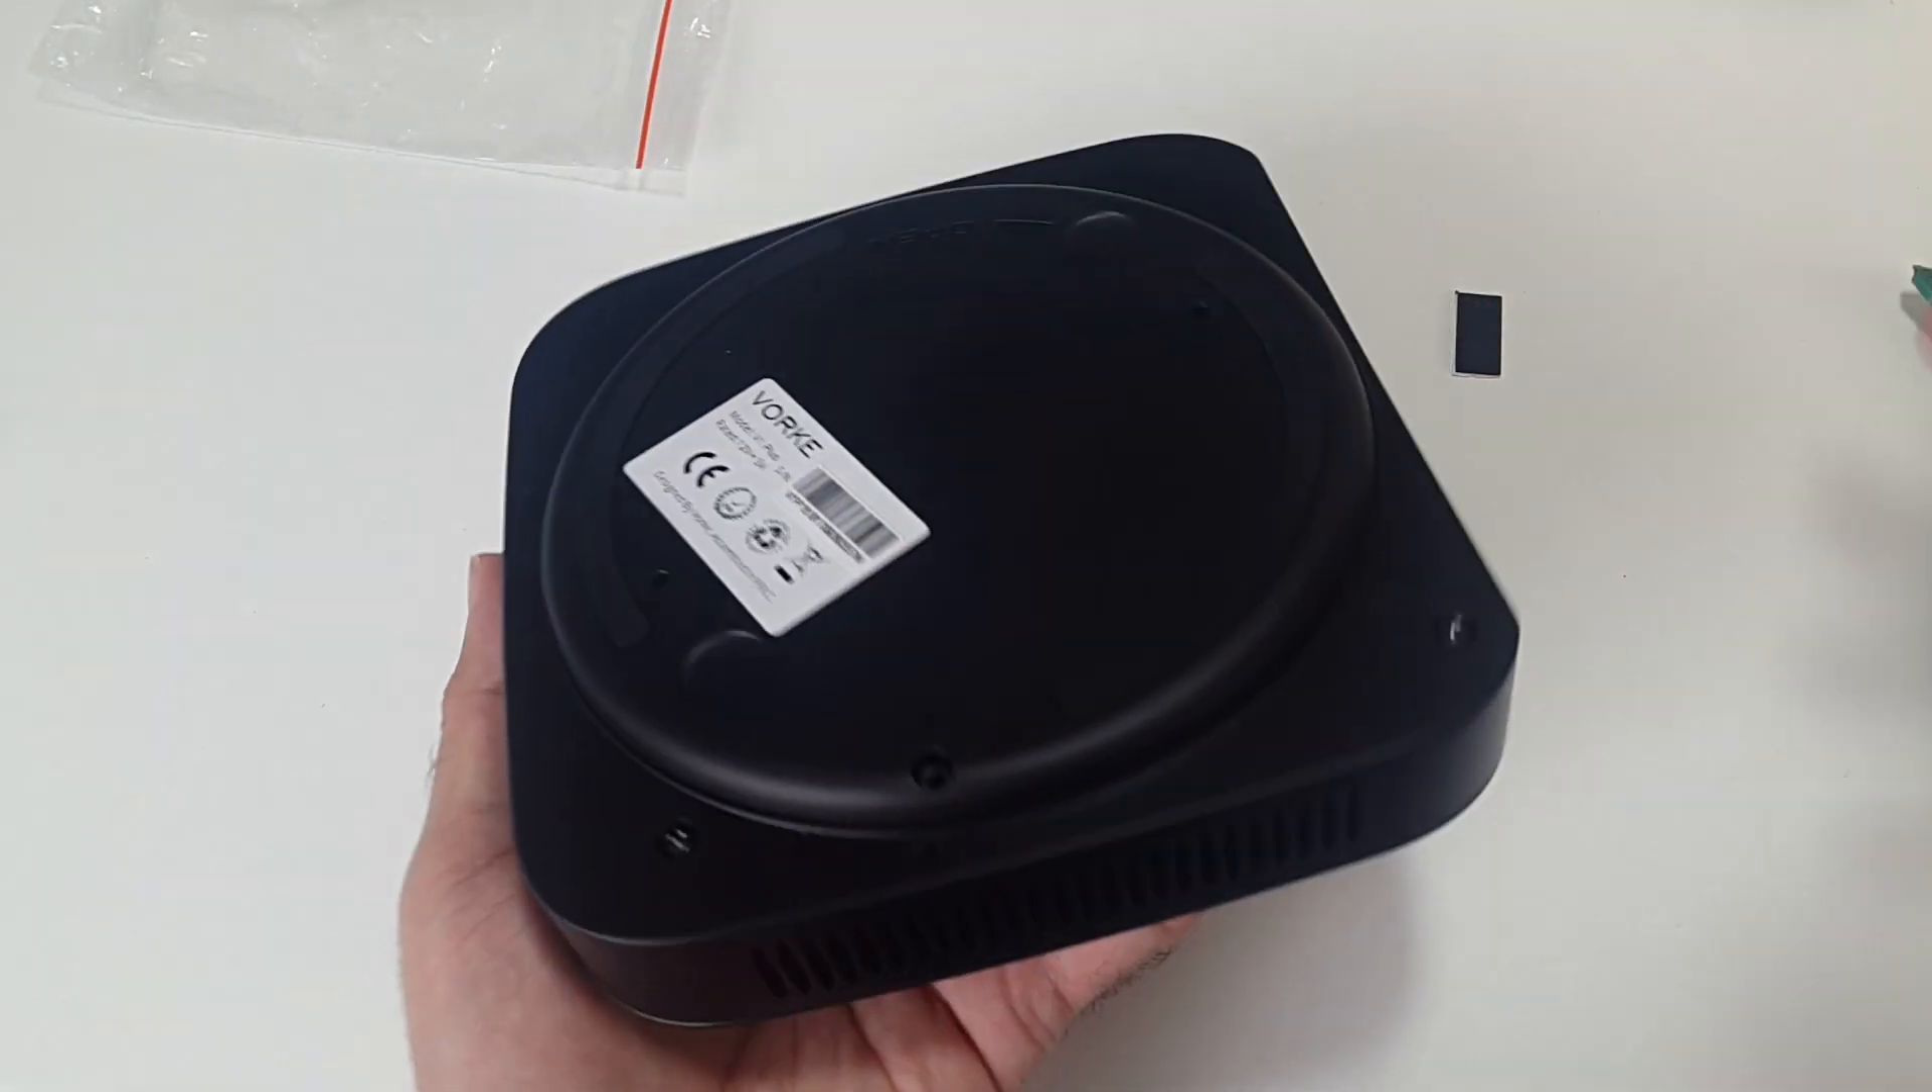So the lid's gone on nicely and my upgrade is done.